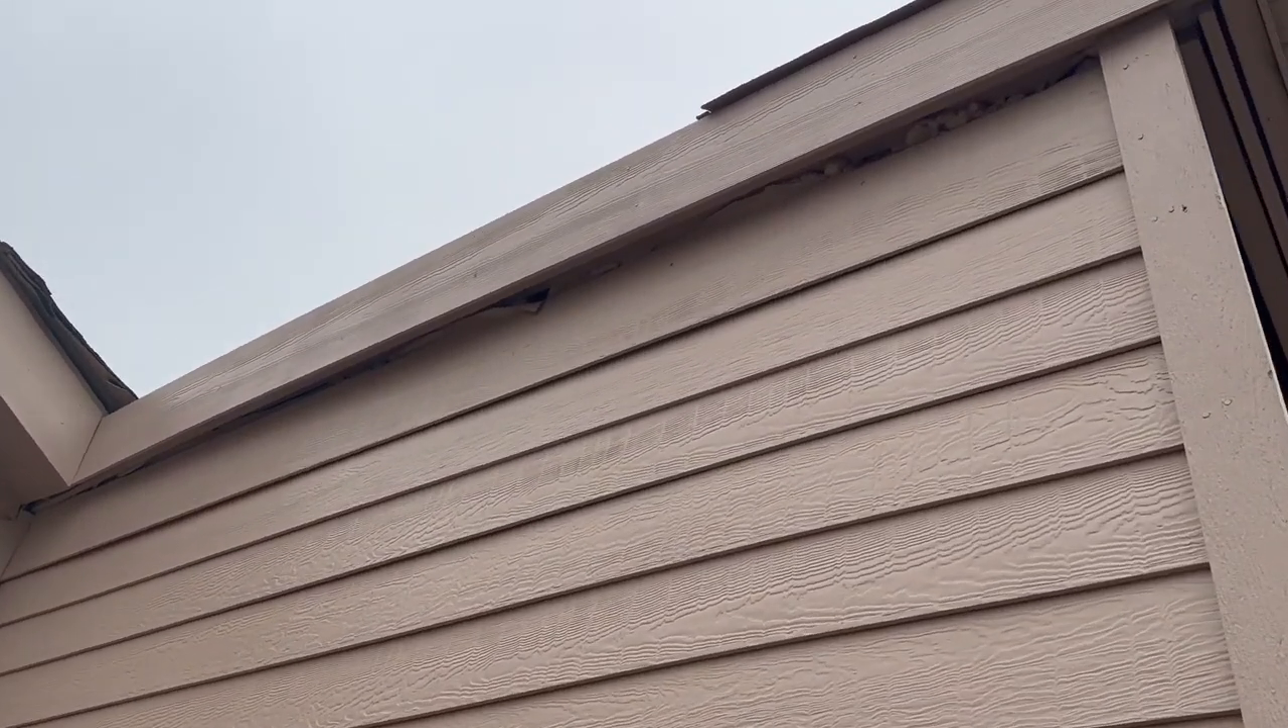They had some gaps in the siding here and they try to foam it, but it's not fully foamed either.